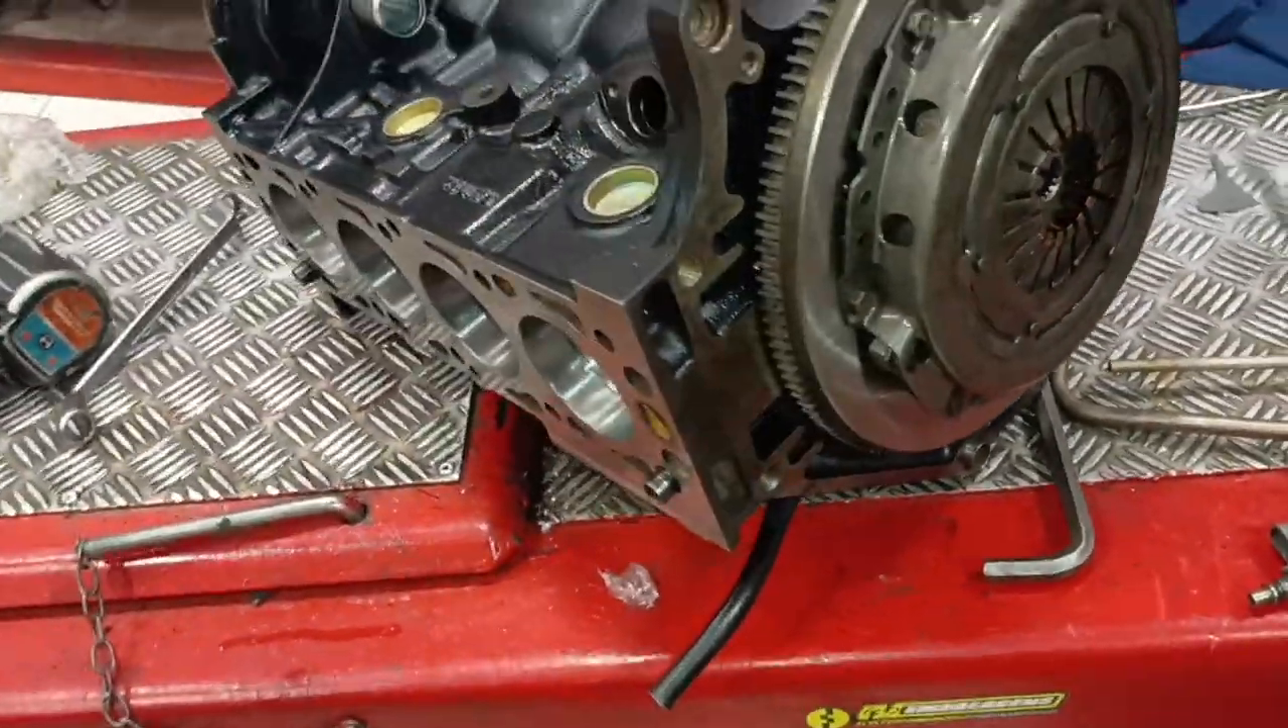O bloco Já tá montado Tá prontinho Já coloquei Já coloquei a embreagem Nele Tá?